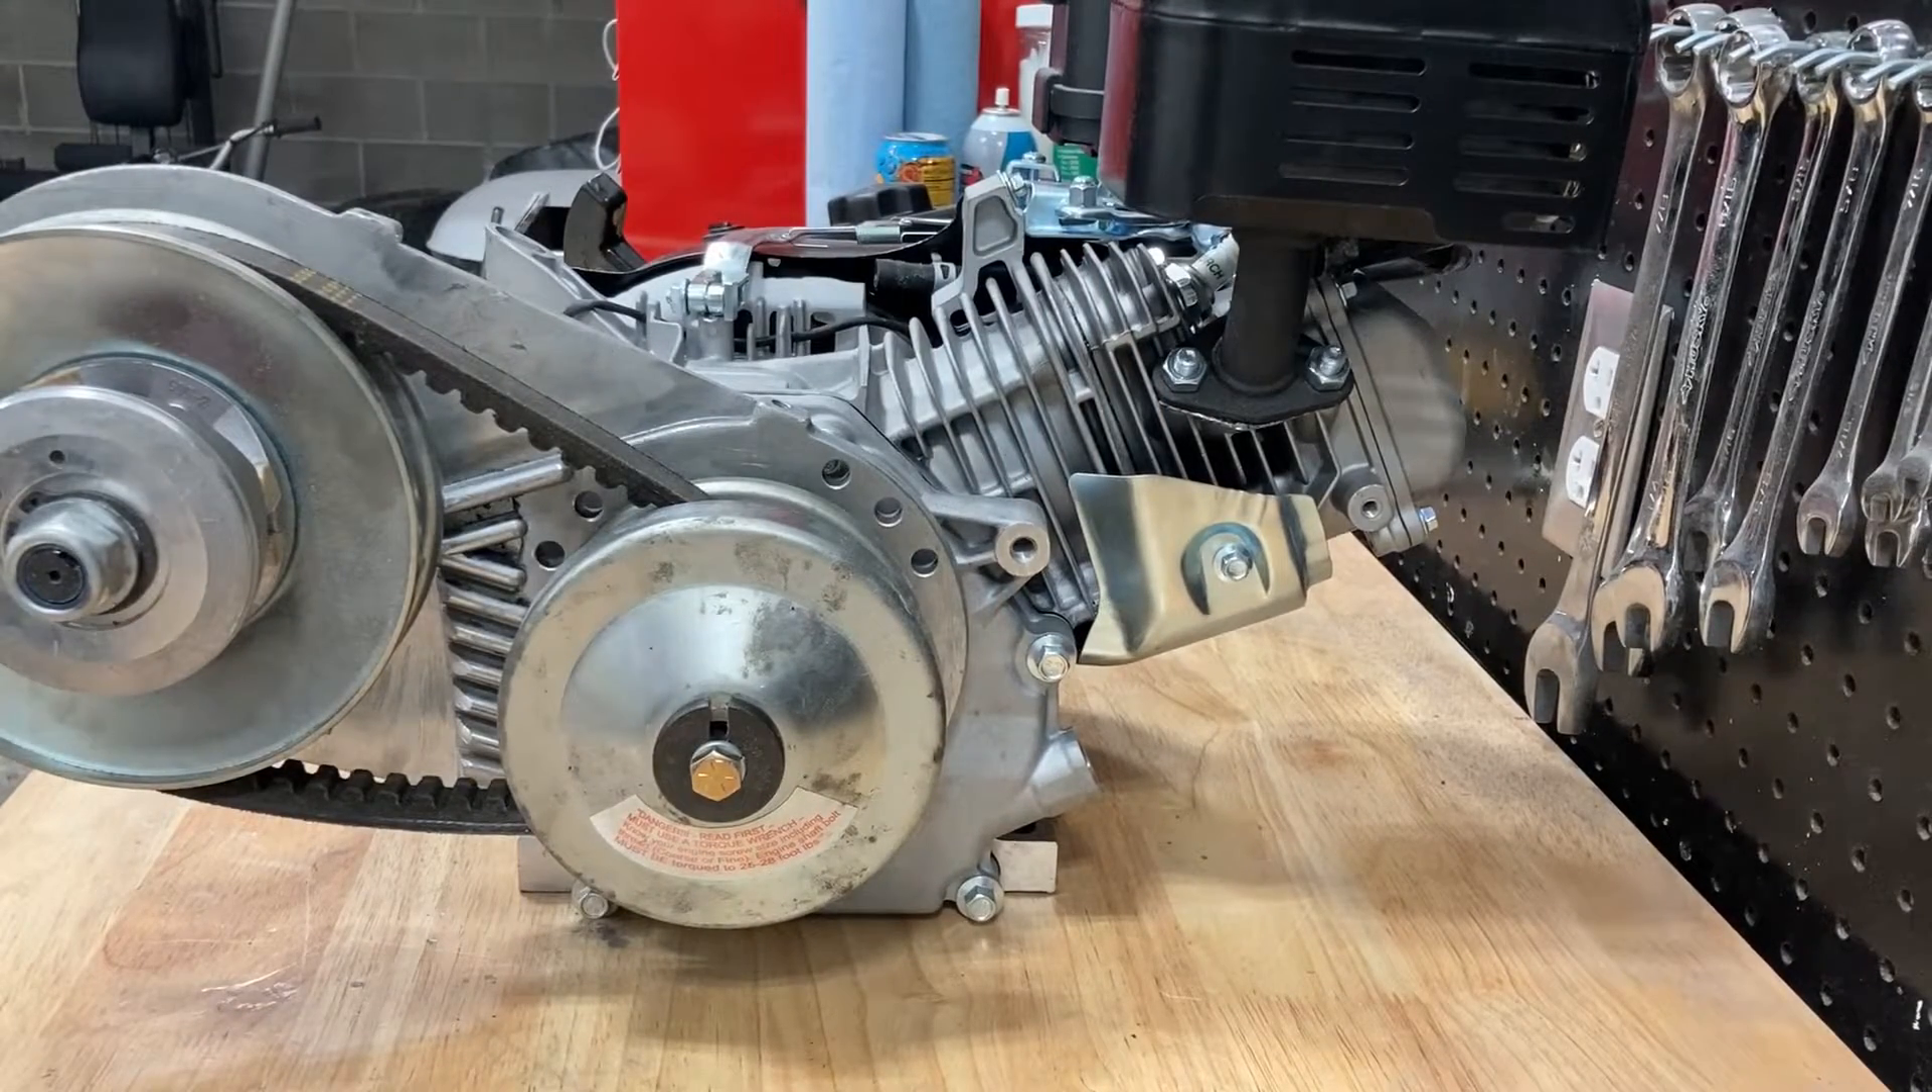And there you go, your torque converter is installed onto your engine.